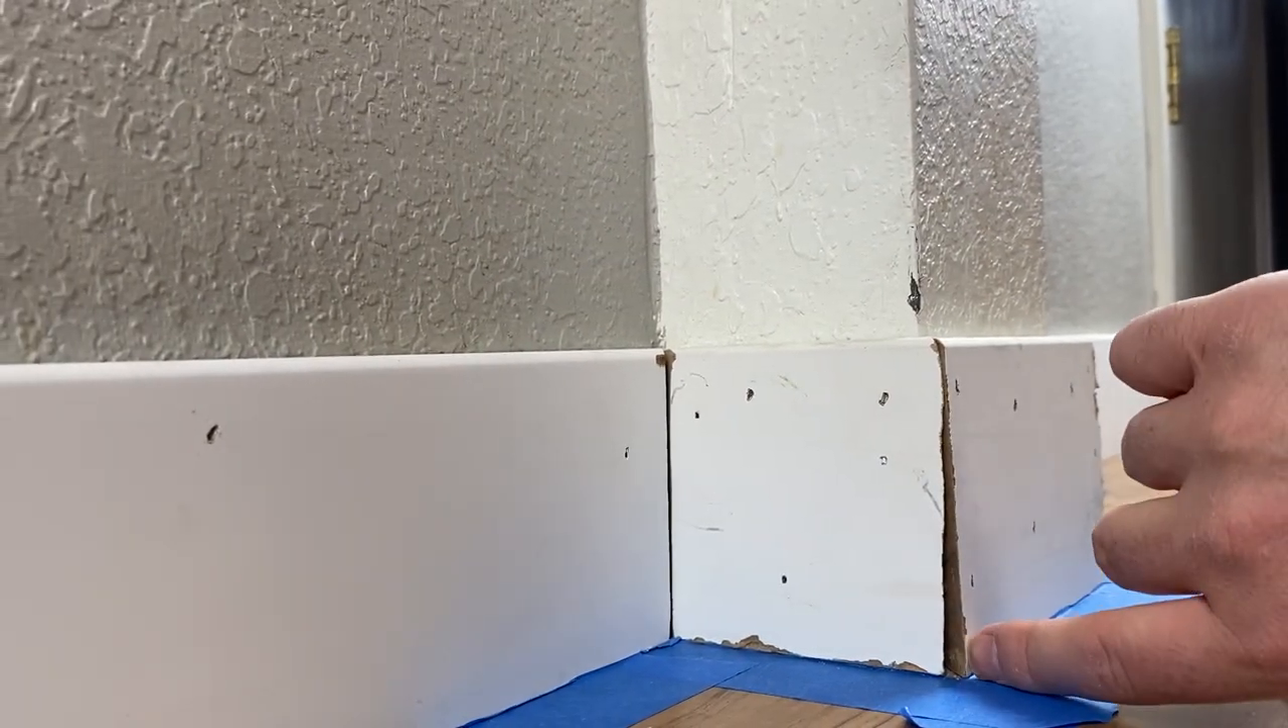What do you do if you've got some large gaps on your baseboards here? Now as you can see this gap is massive it's probably close to a quarter inch there.